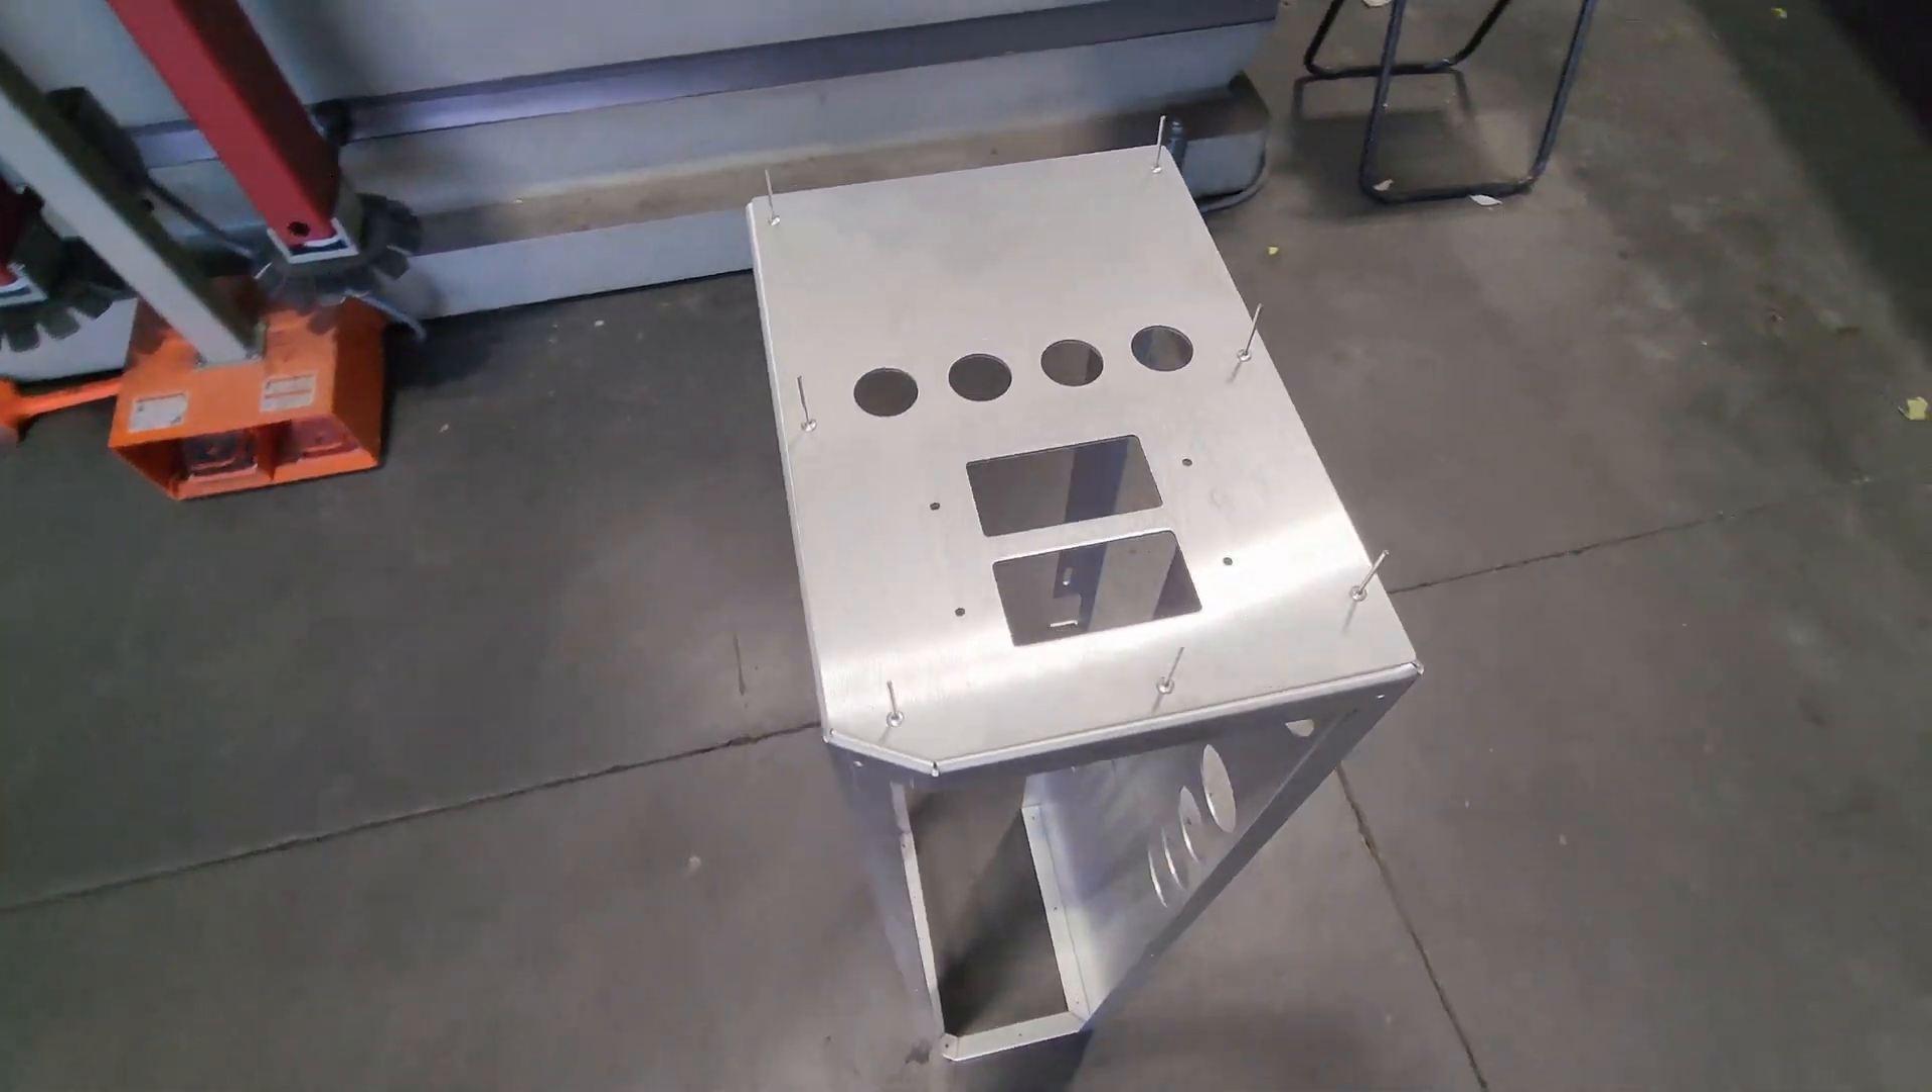And there we have it, I set the end cap on there, all the rivets just dropped right in, you can see the corners and edges all lined up really nice, super happy with how it turned out.